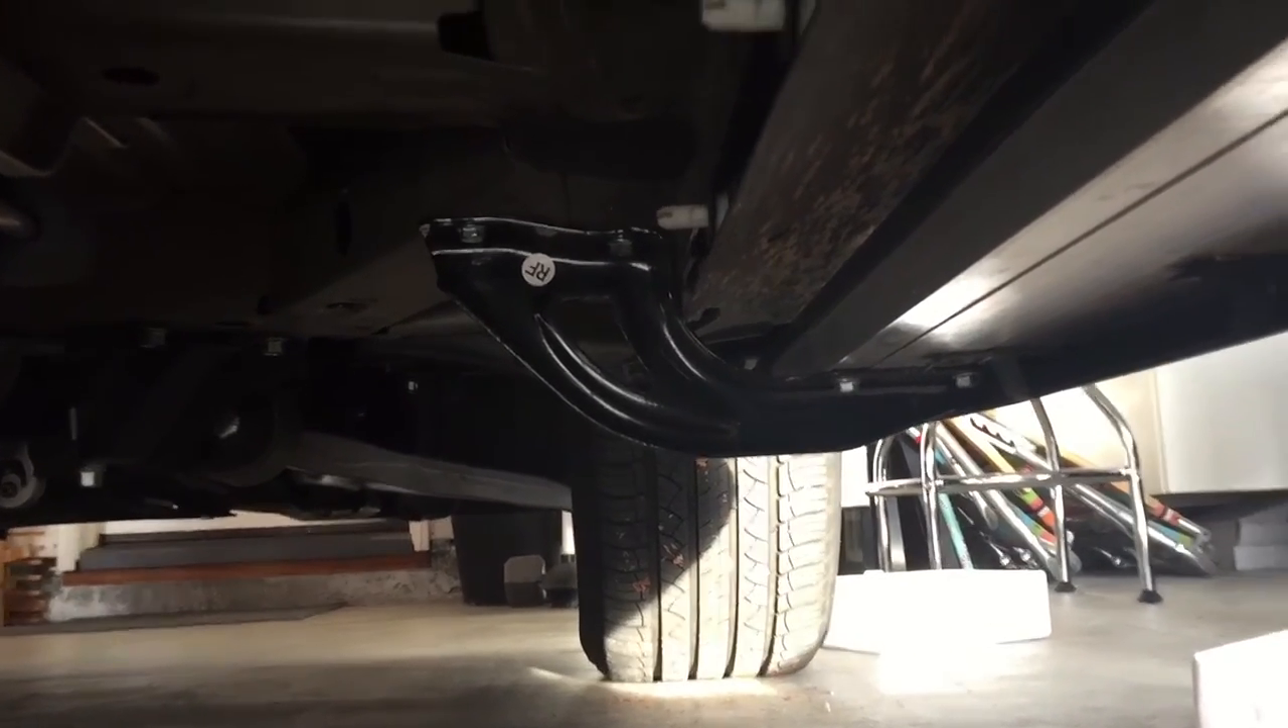So here's the mounted front bracket, front right bracket. You see the indicator right front.